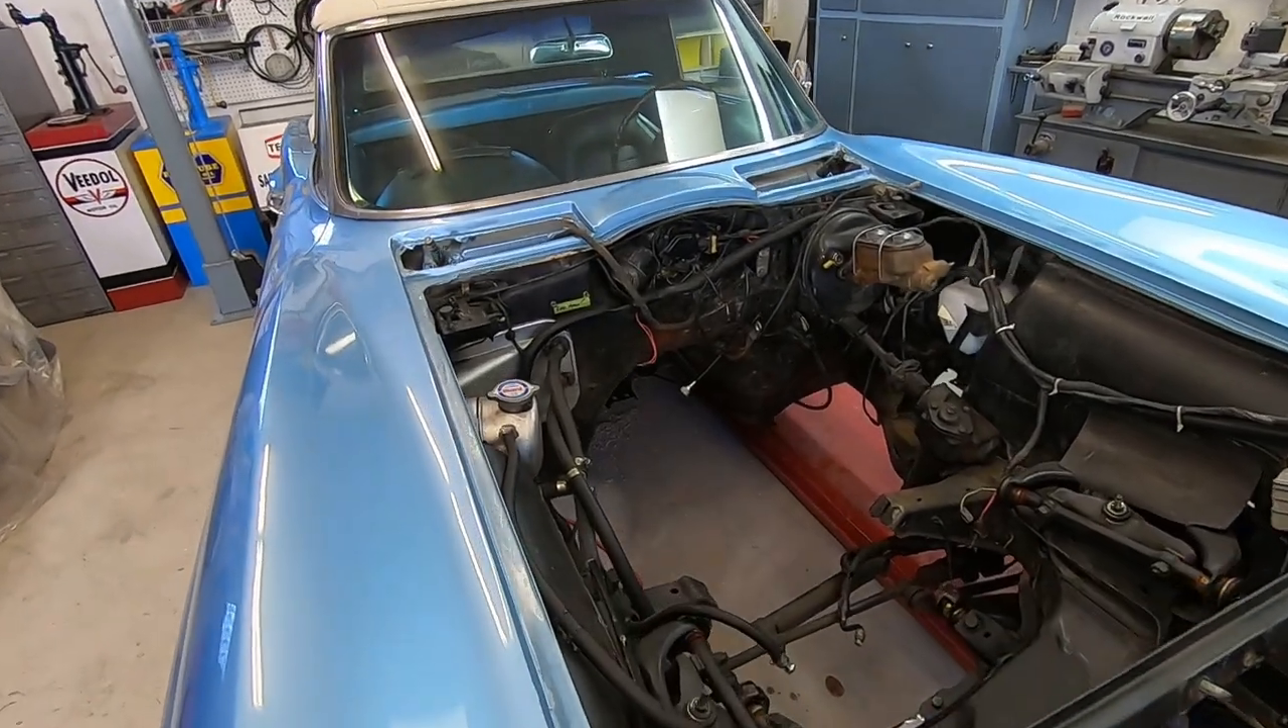I already pulled the engine out.